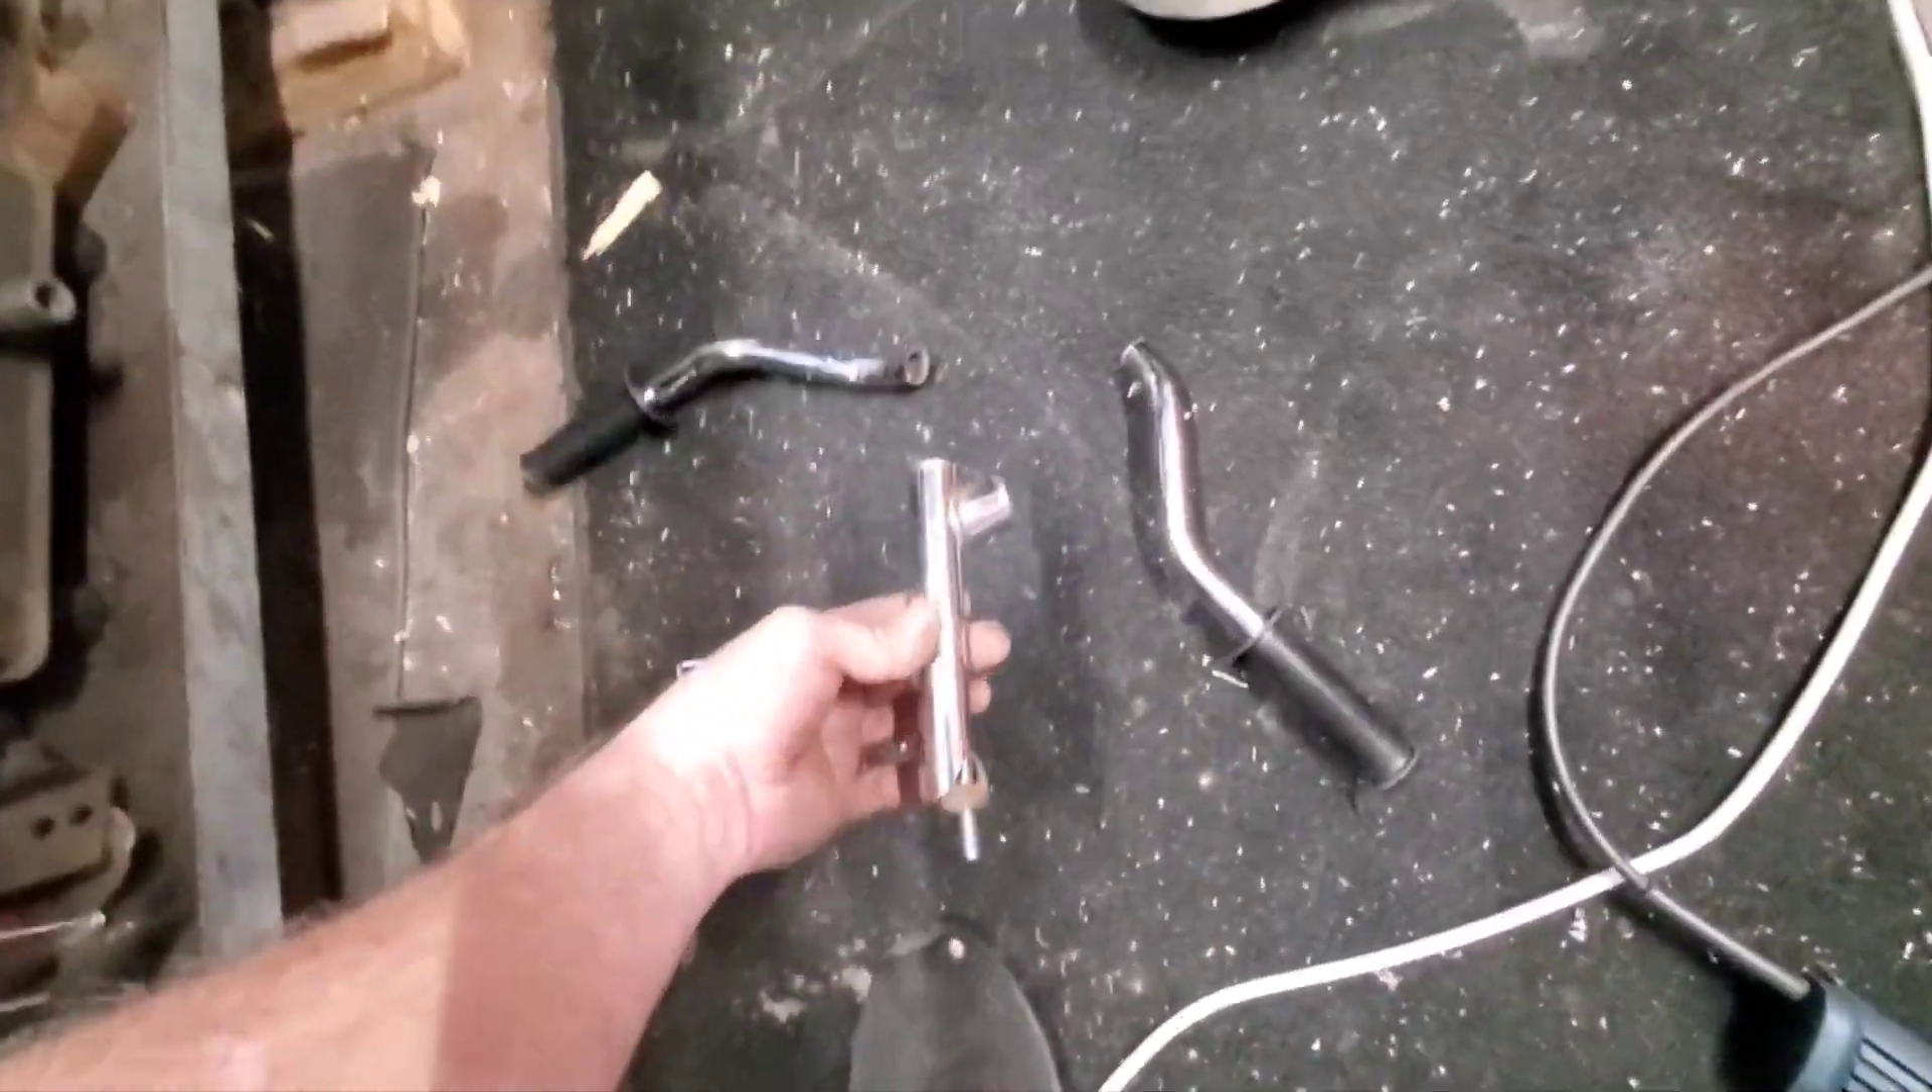Handlebars are gone so i cut the handlebars off of this mount.